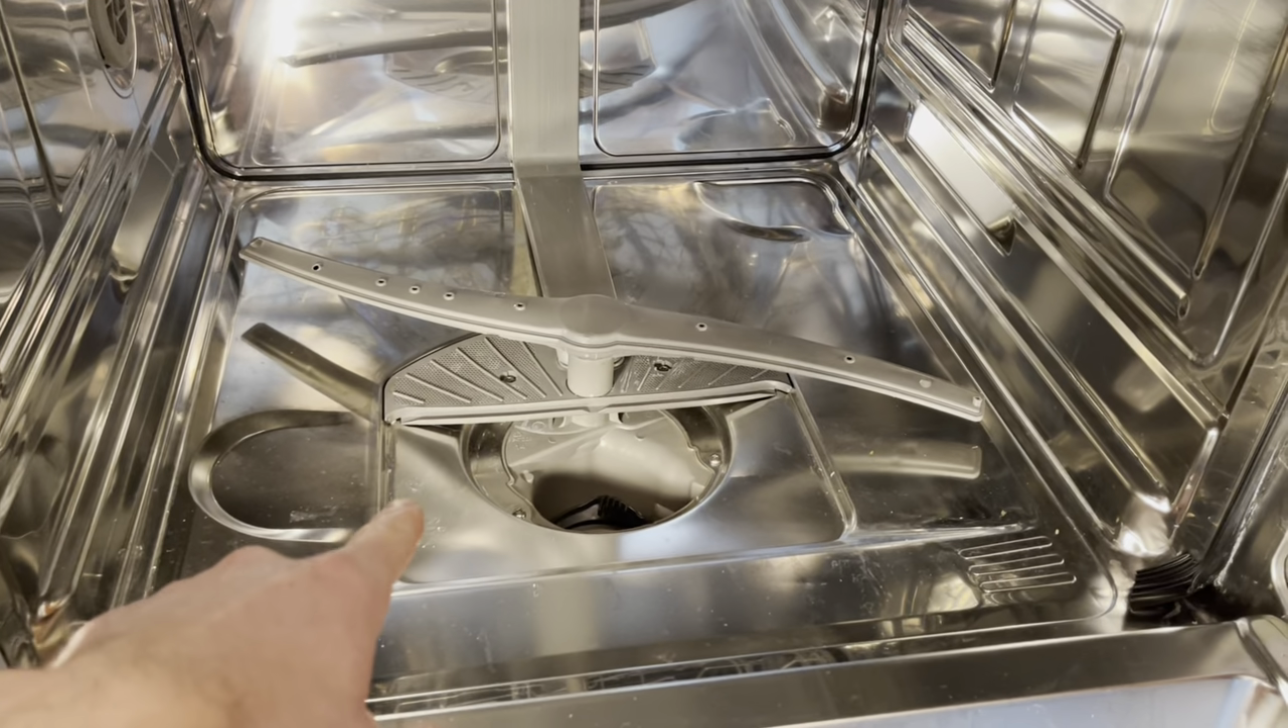I've already taken off the filter screen and the lower filter itself.